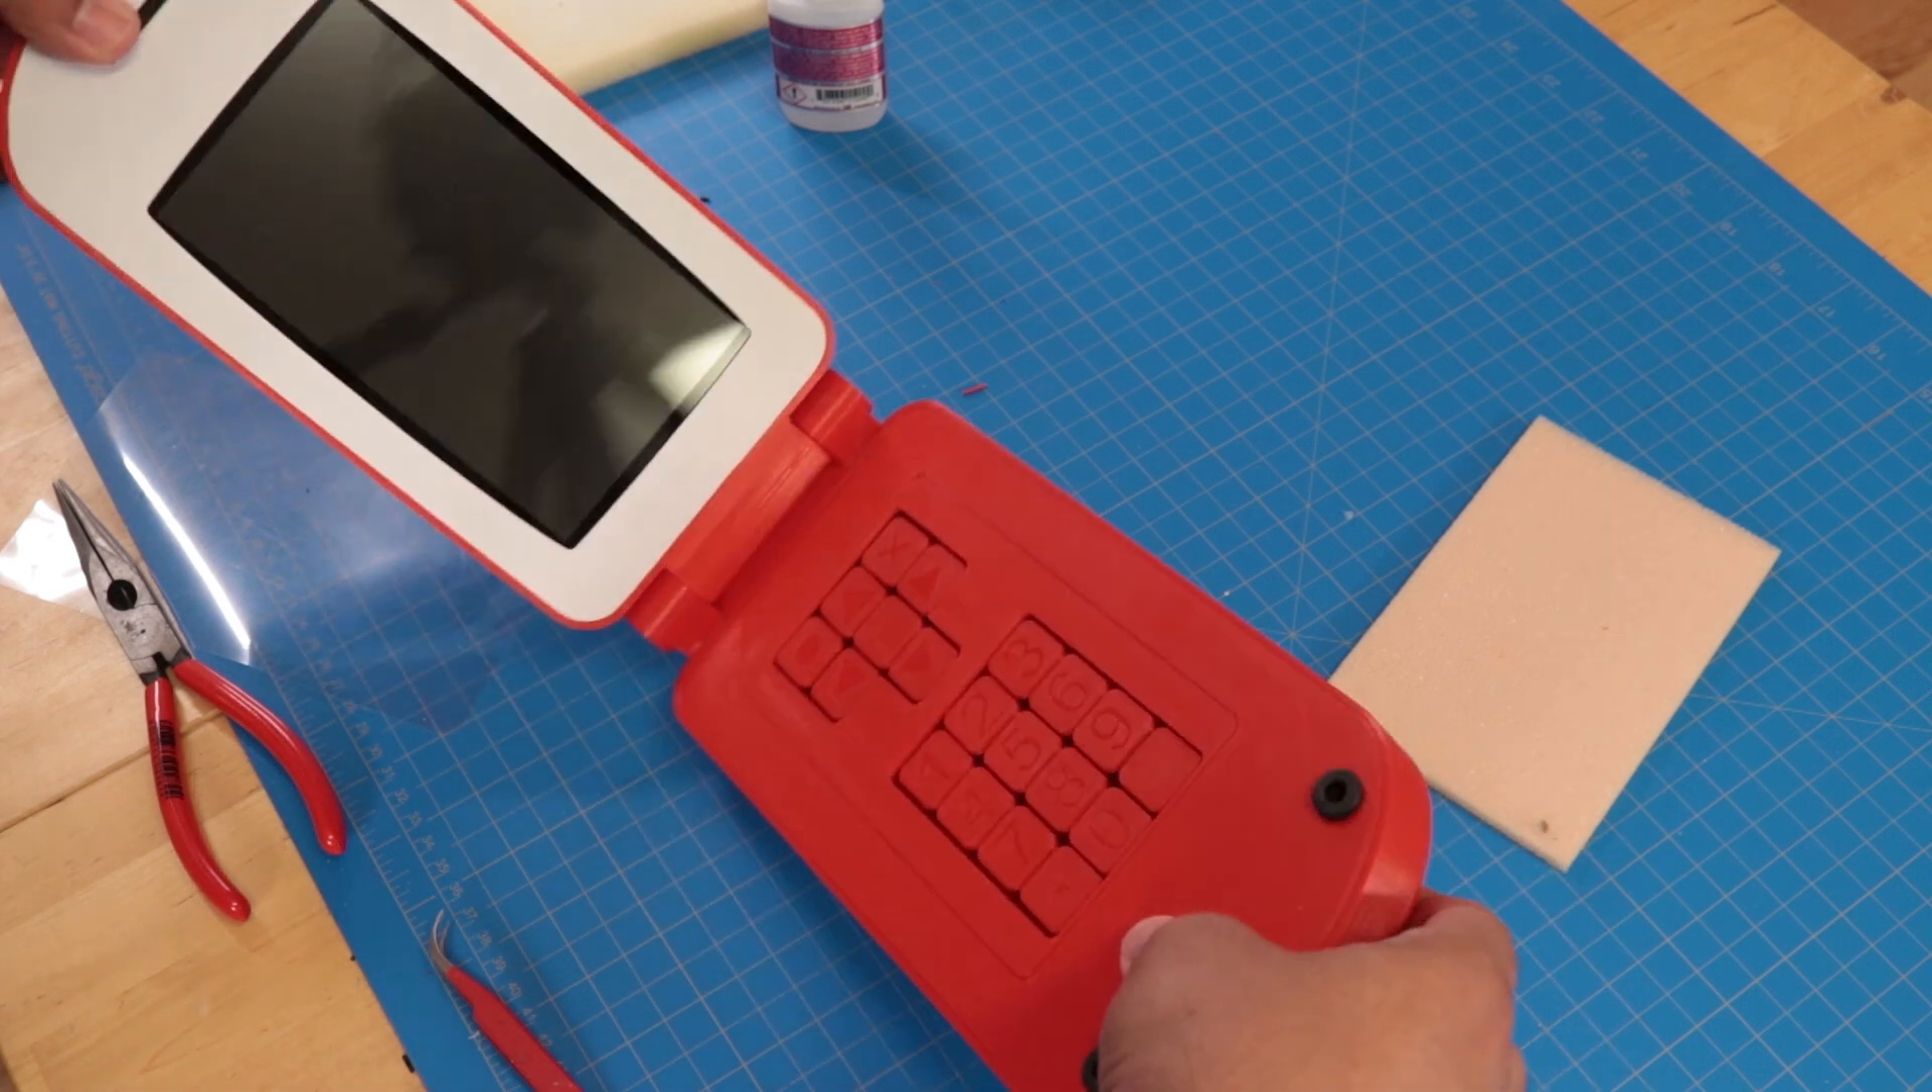I've got all the keycaps on there. The screen's looking nice and good. I didn't accidentally scratch it, which I was terrified of doing the entire time.